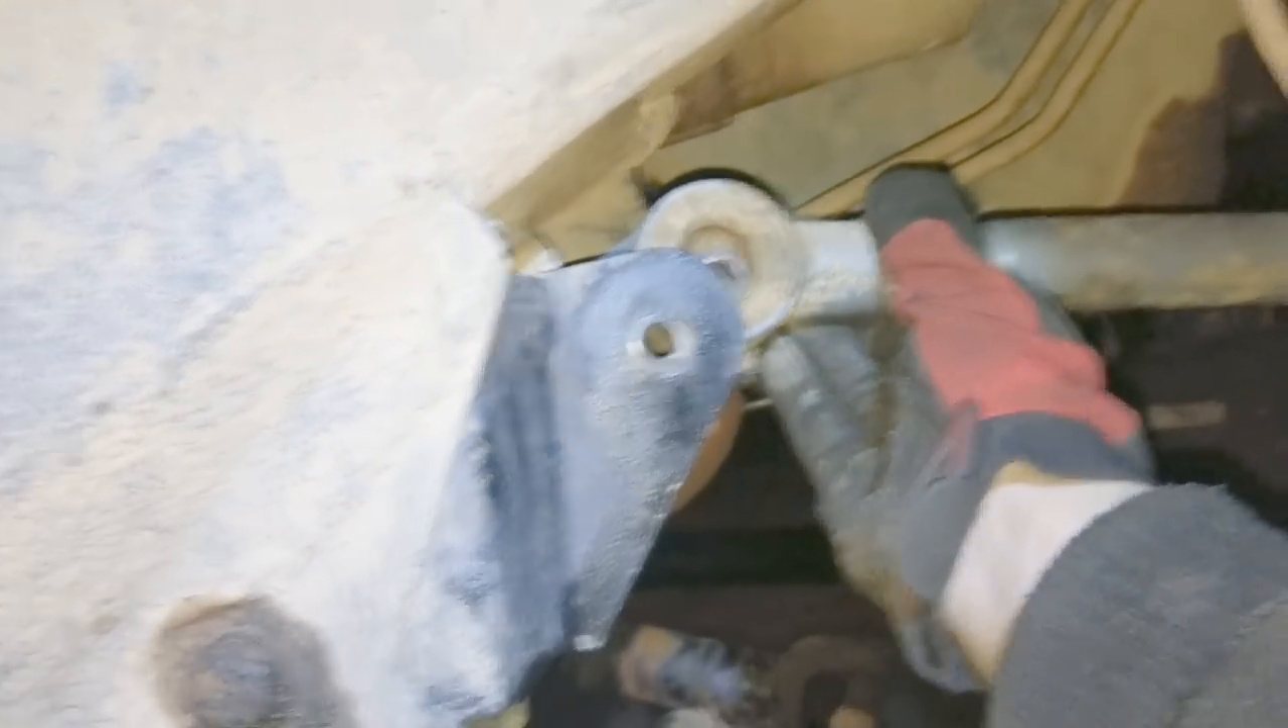You can see how far off the hole is.